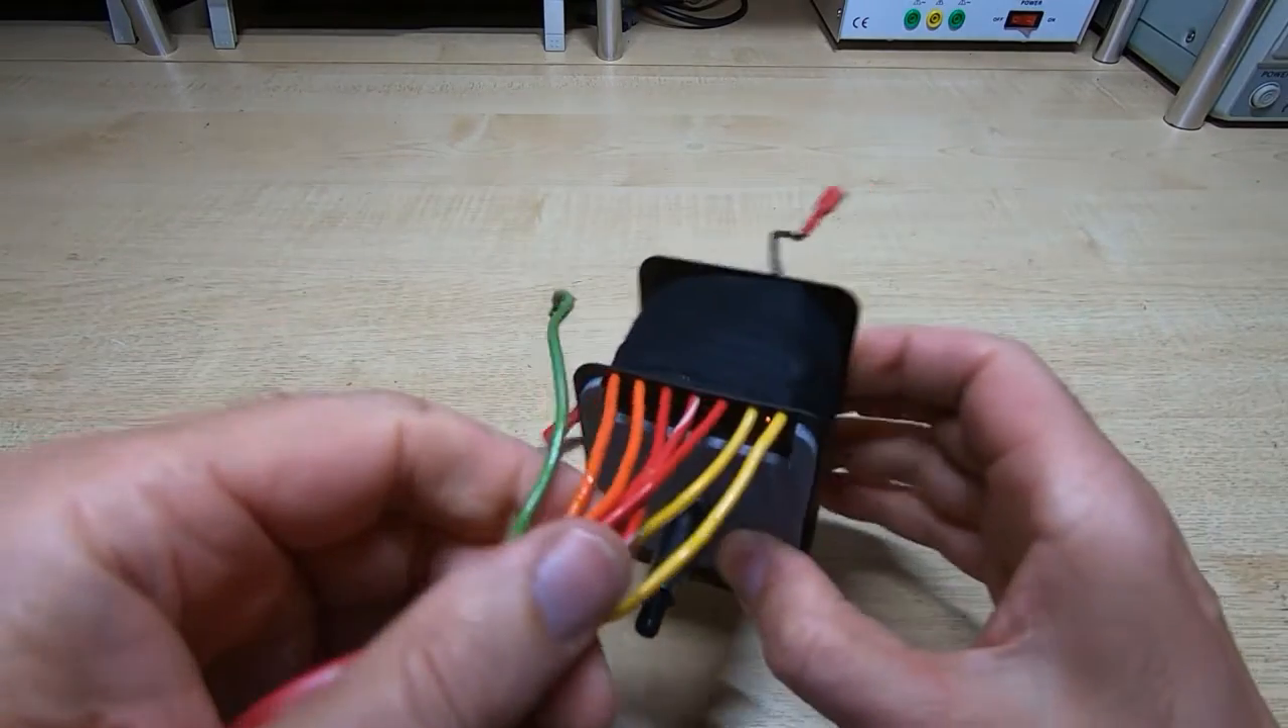Okay so I have the core wound I've got it insulated I've made all the terminations.